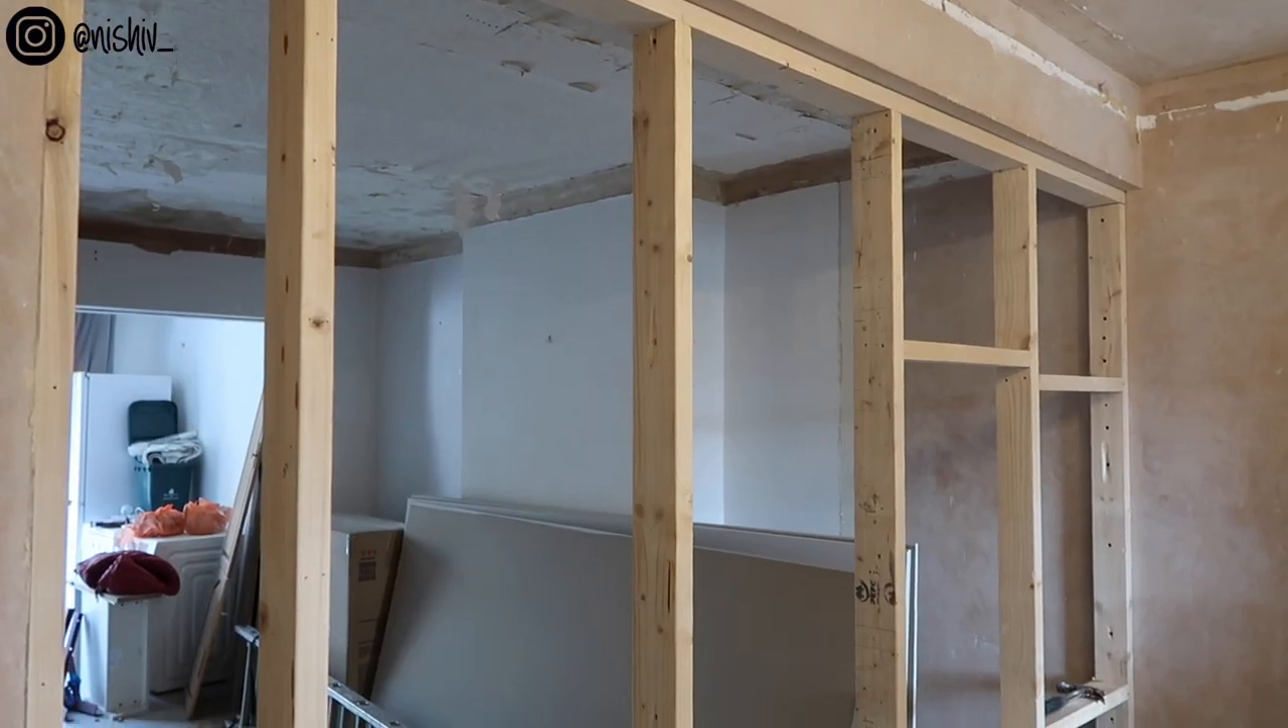Look at this. They've started building the stud wall.